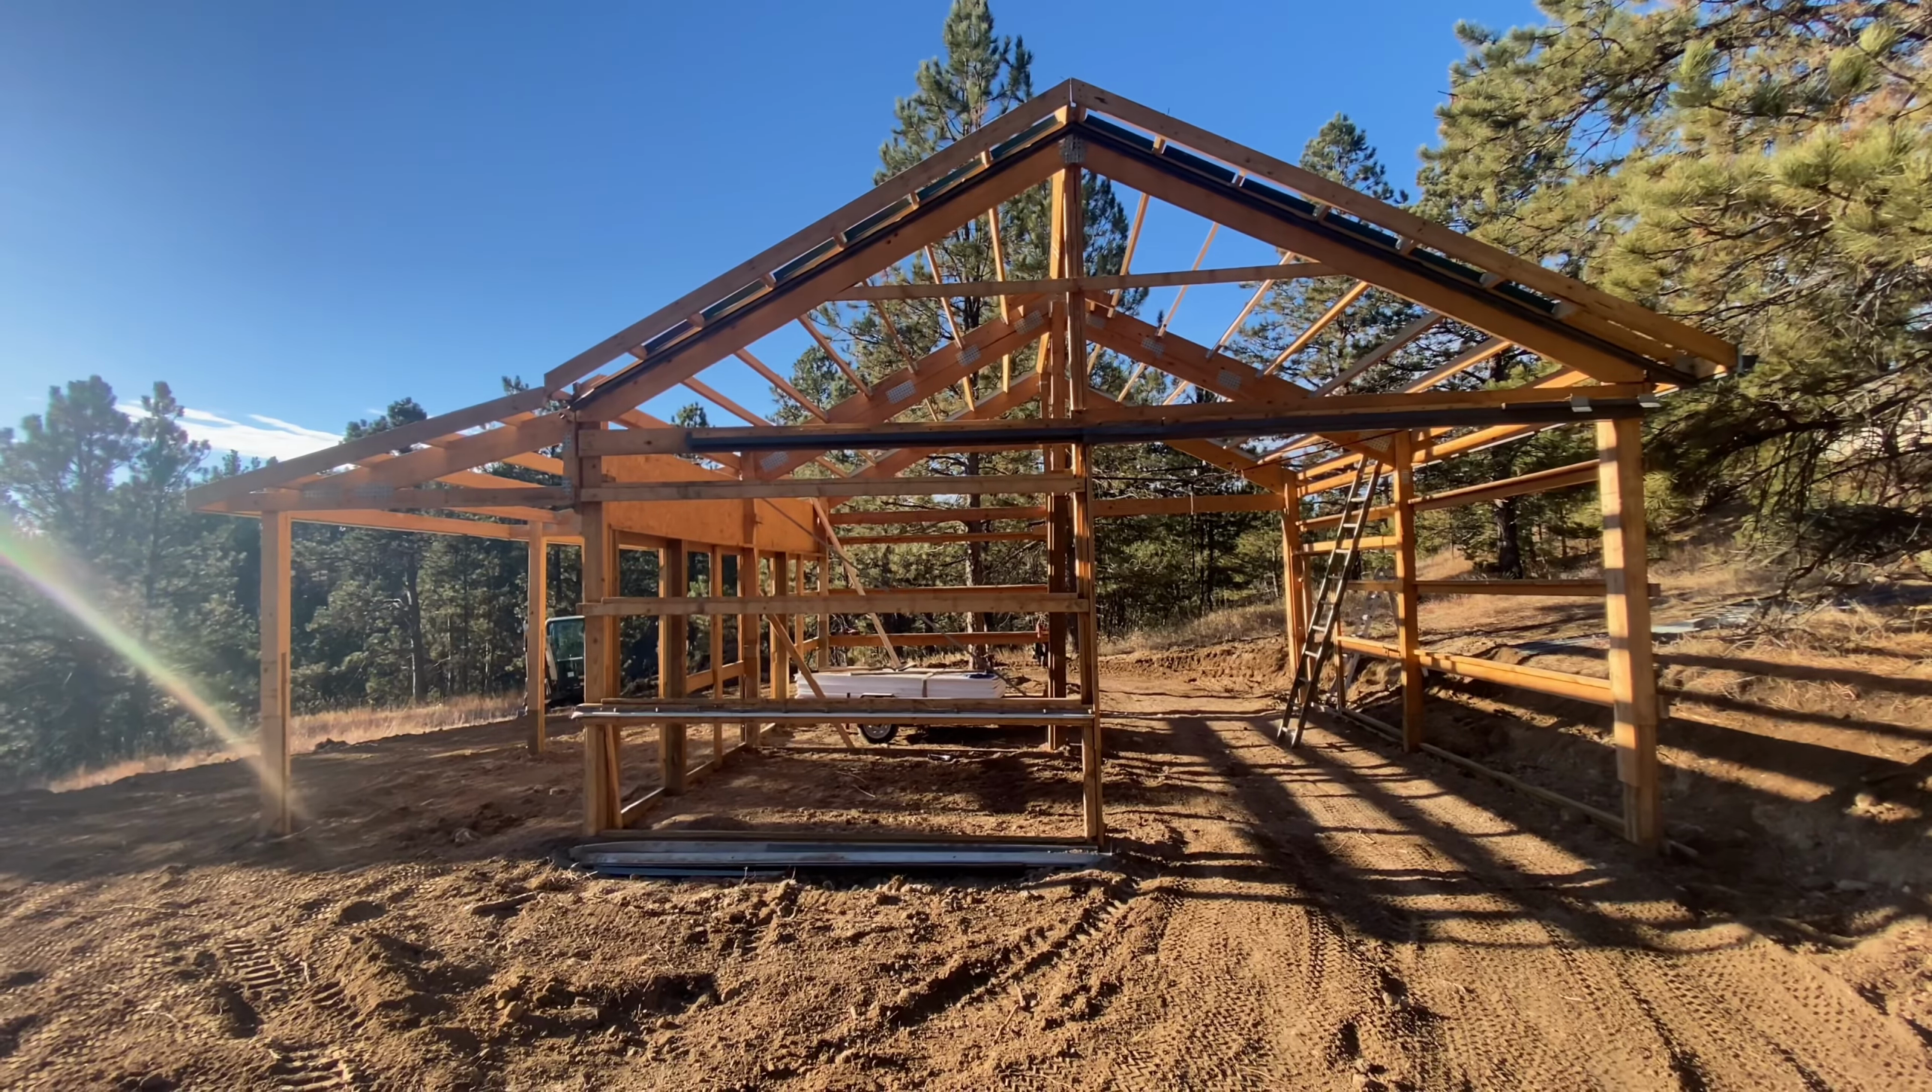I thought this week i'd have more metal on than i do obviously i have zero on right now but uh just a lot of little things left to do.